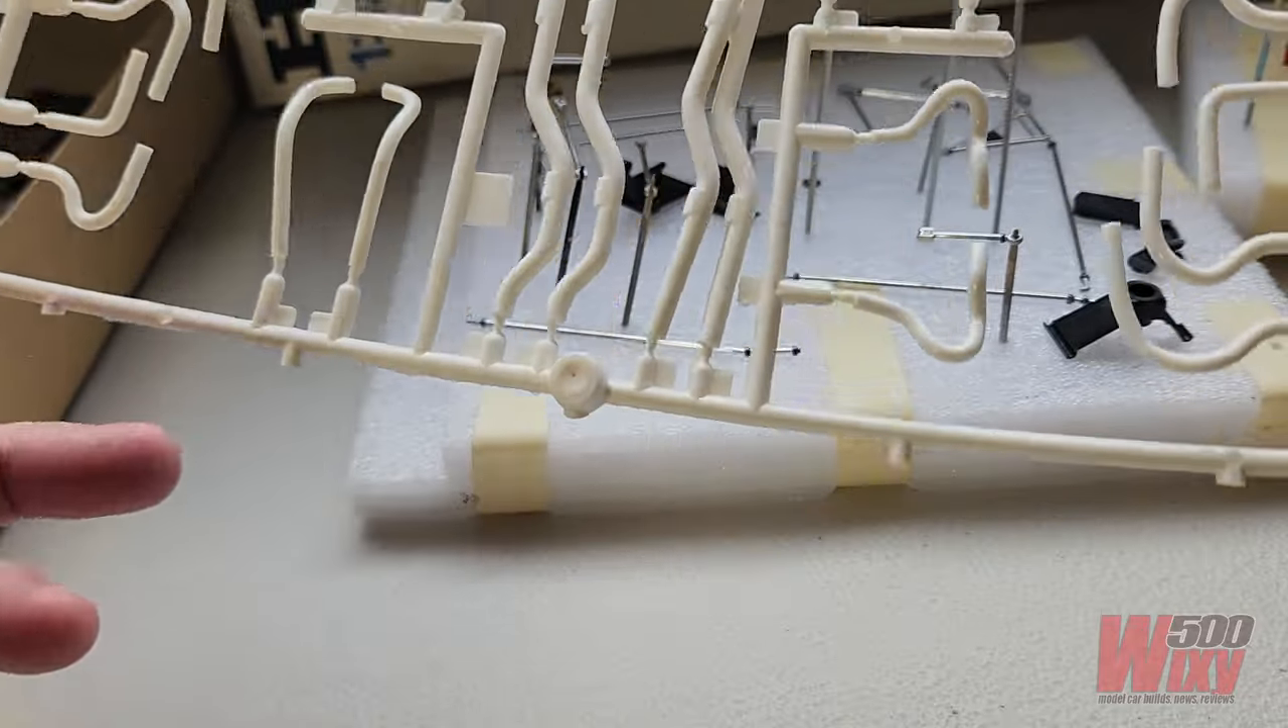The only parts that have not really been started are the exhausts and I'll get into that uh that's the as the sort of the final part of this build.